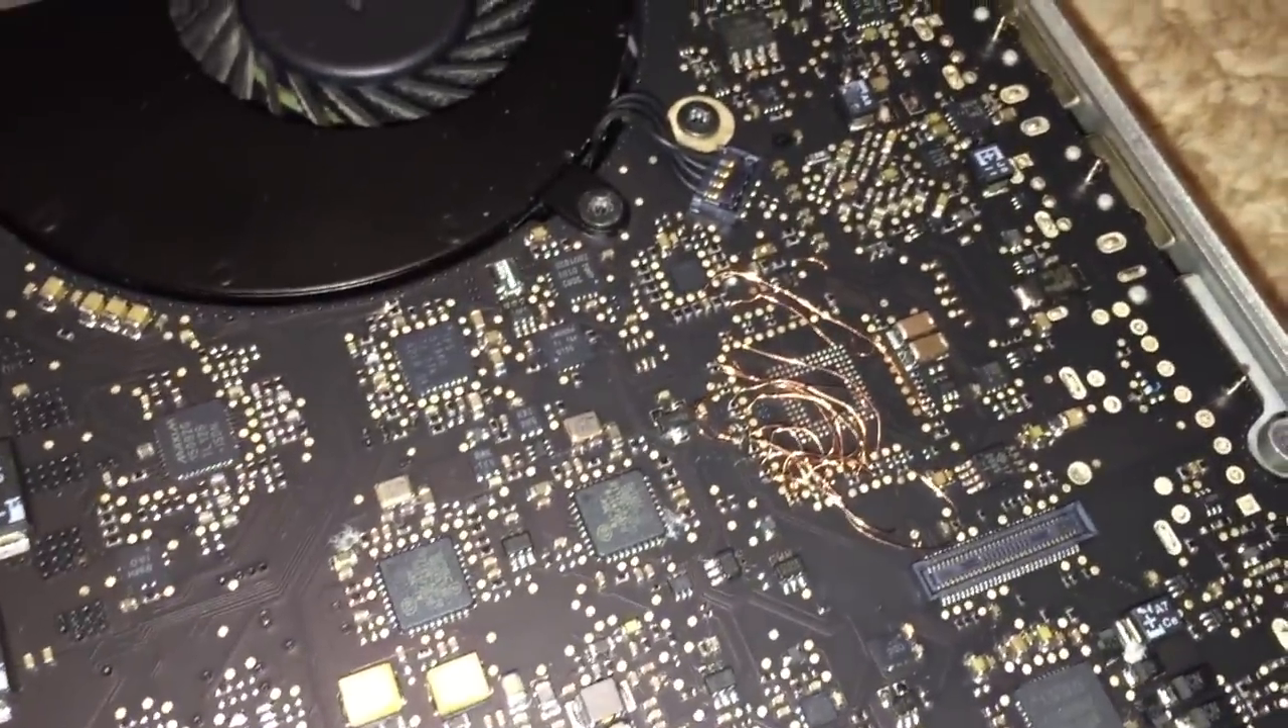So, as you can see, I've gotten the board installed into its chassis. You can, of course, see the mod right there.